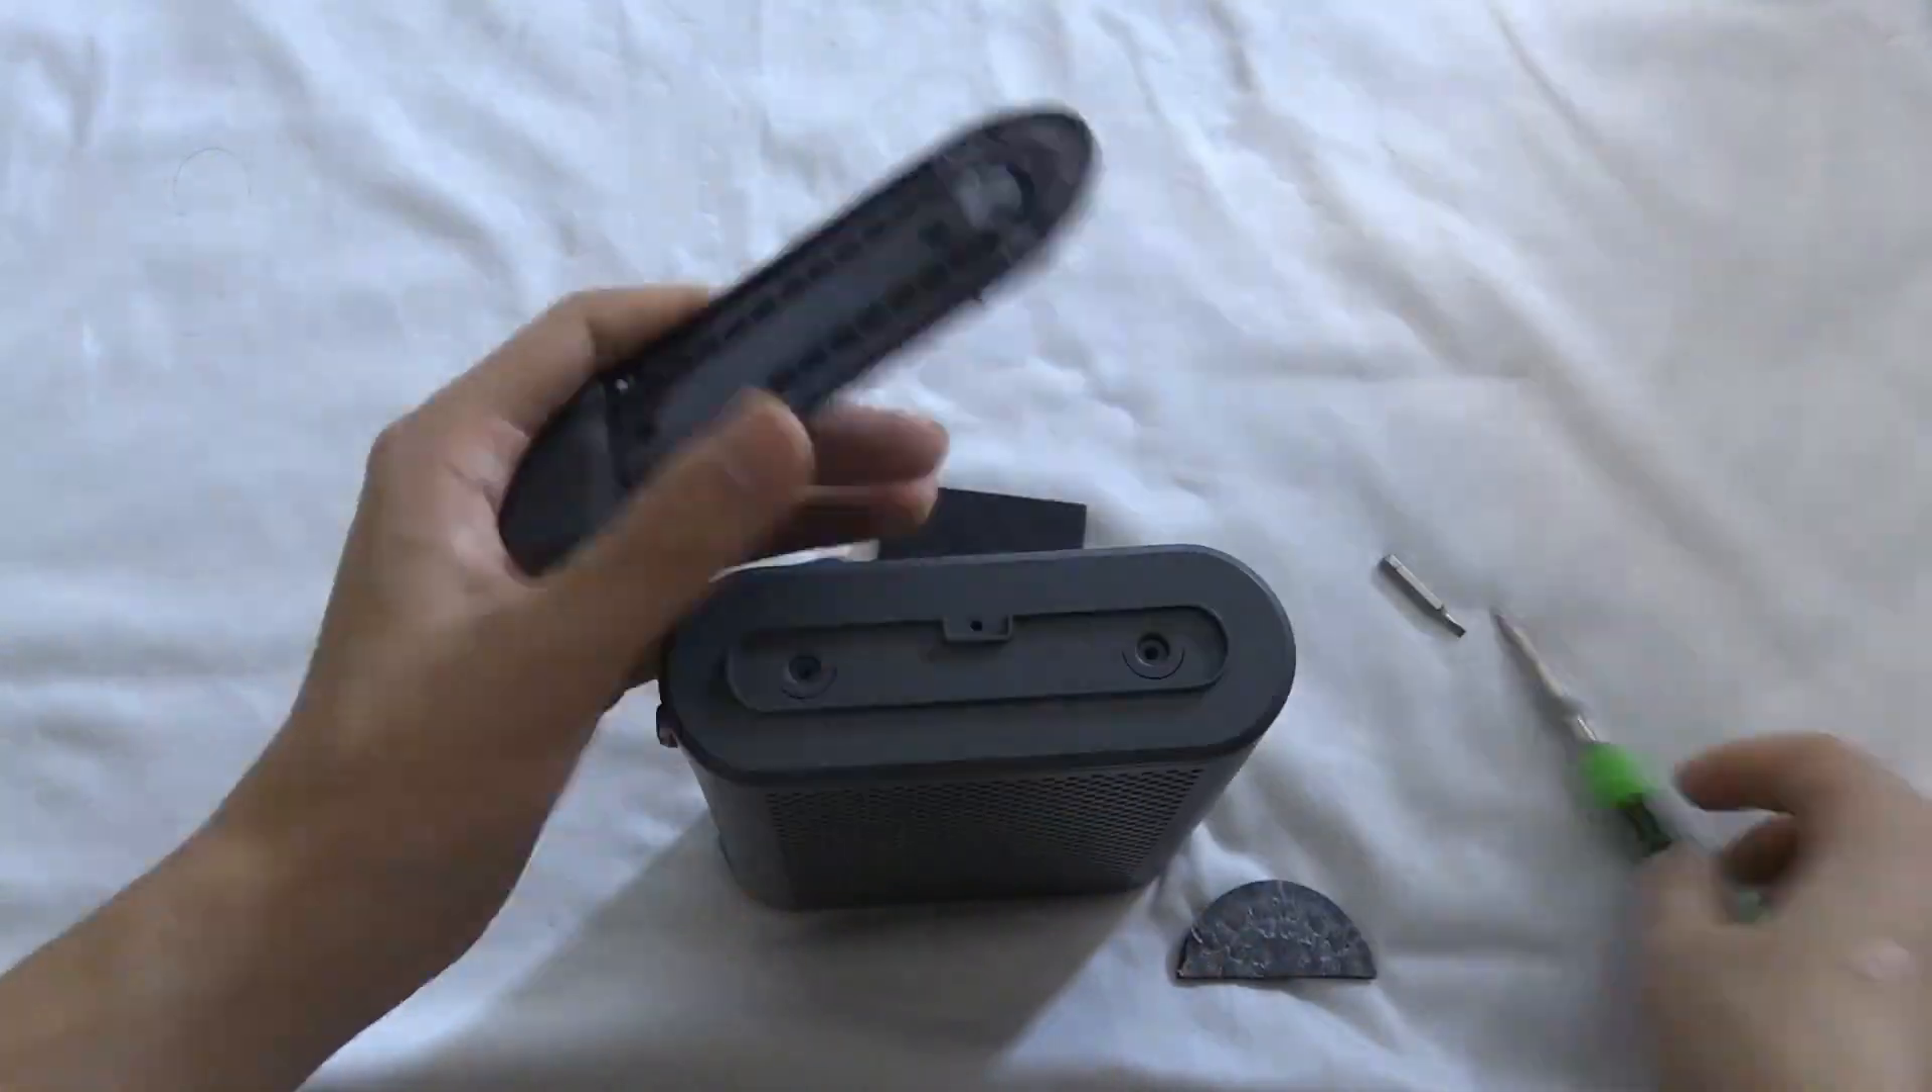Alright, the stand has been taken off so I'm going to pry this open.